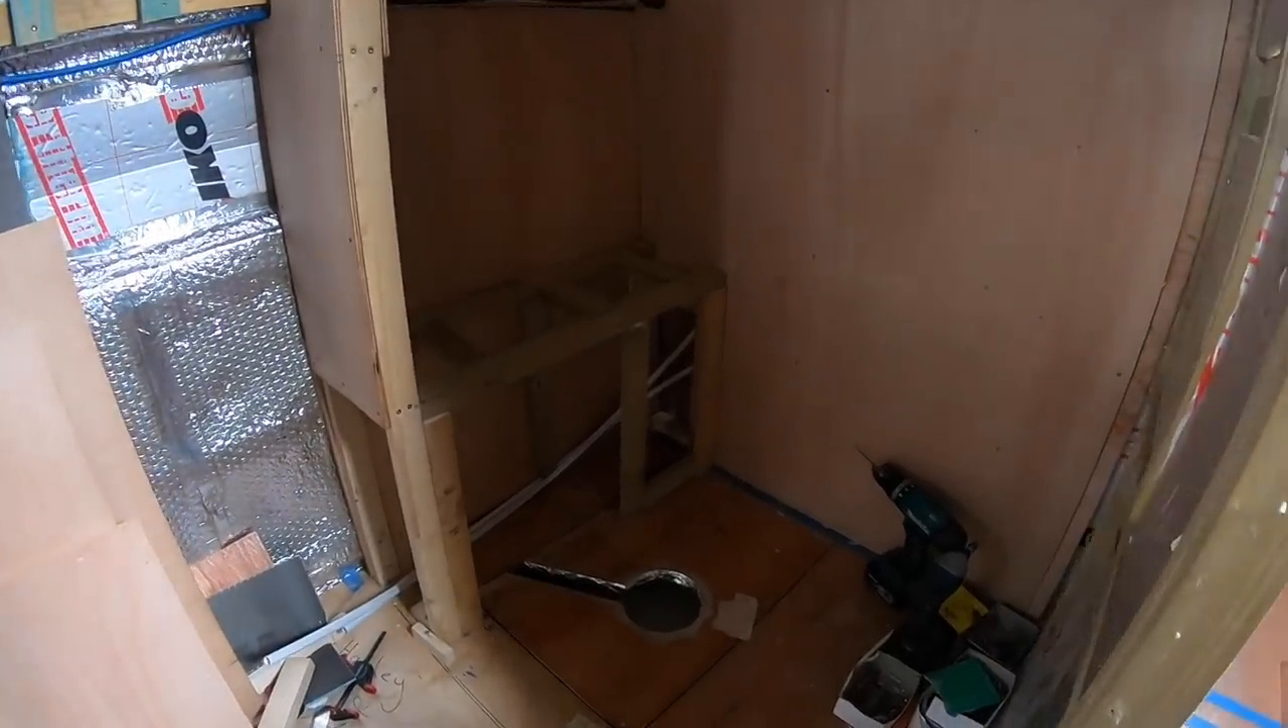That's the framework complete um we've just got to wait for the plywood to go on a bit later.